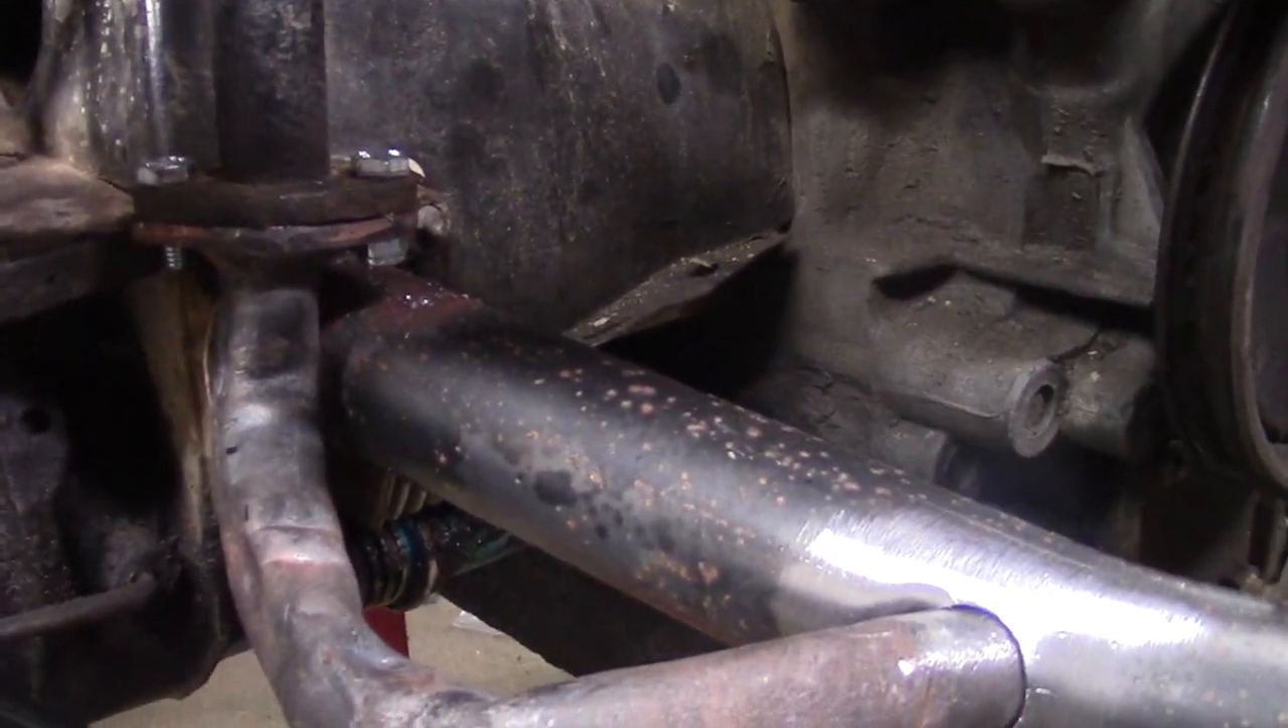Okay you can see I've got the pipe fitted now I have the I have it secured to the heat riser so that's going to be in the right location.